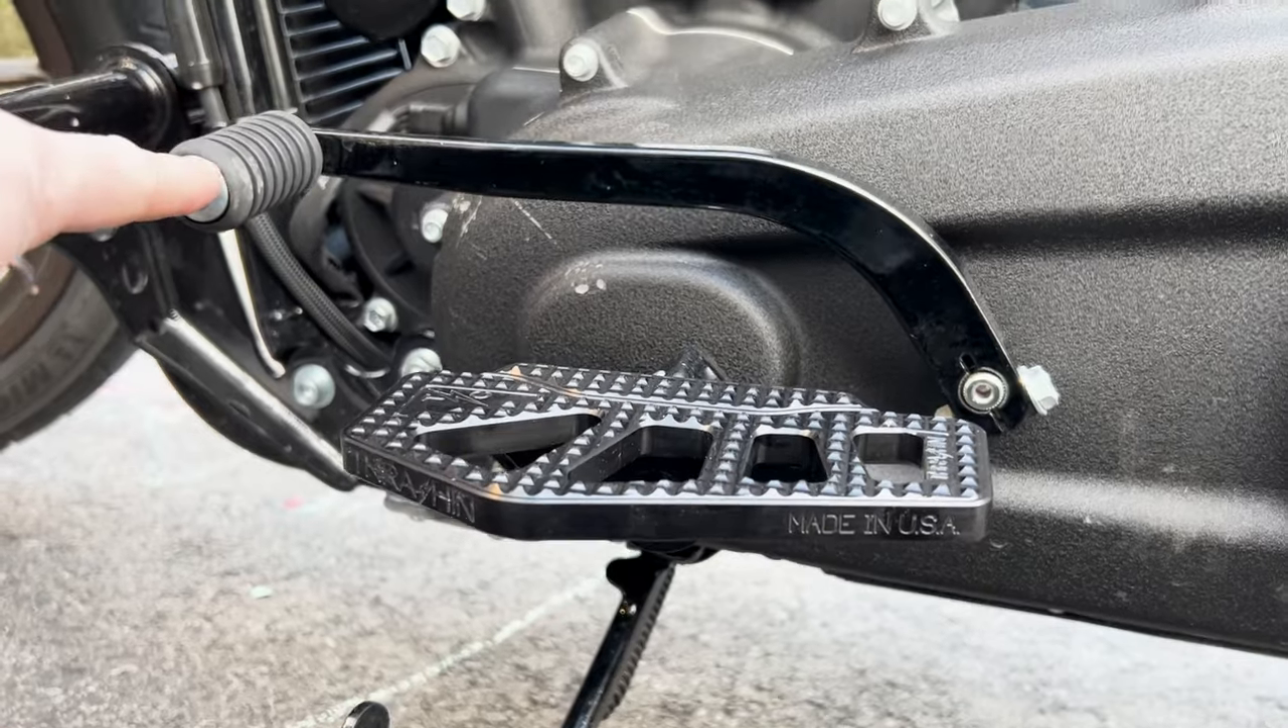Got the floorboard on.